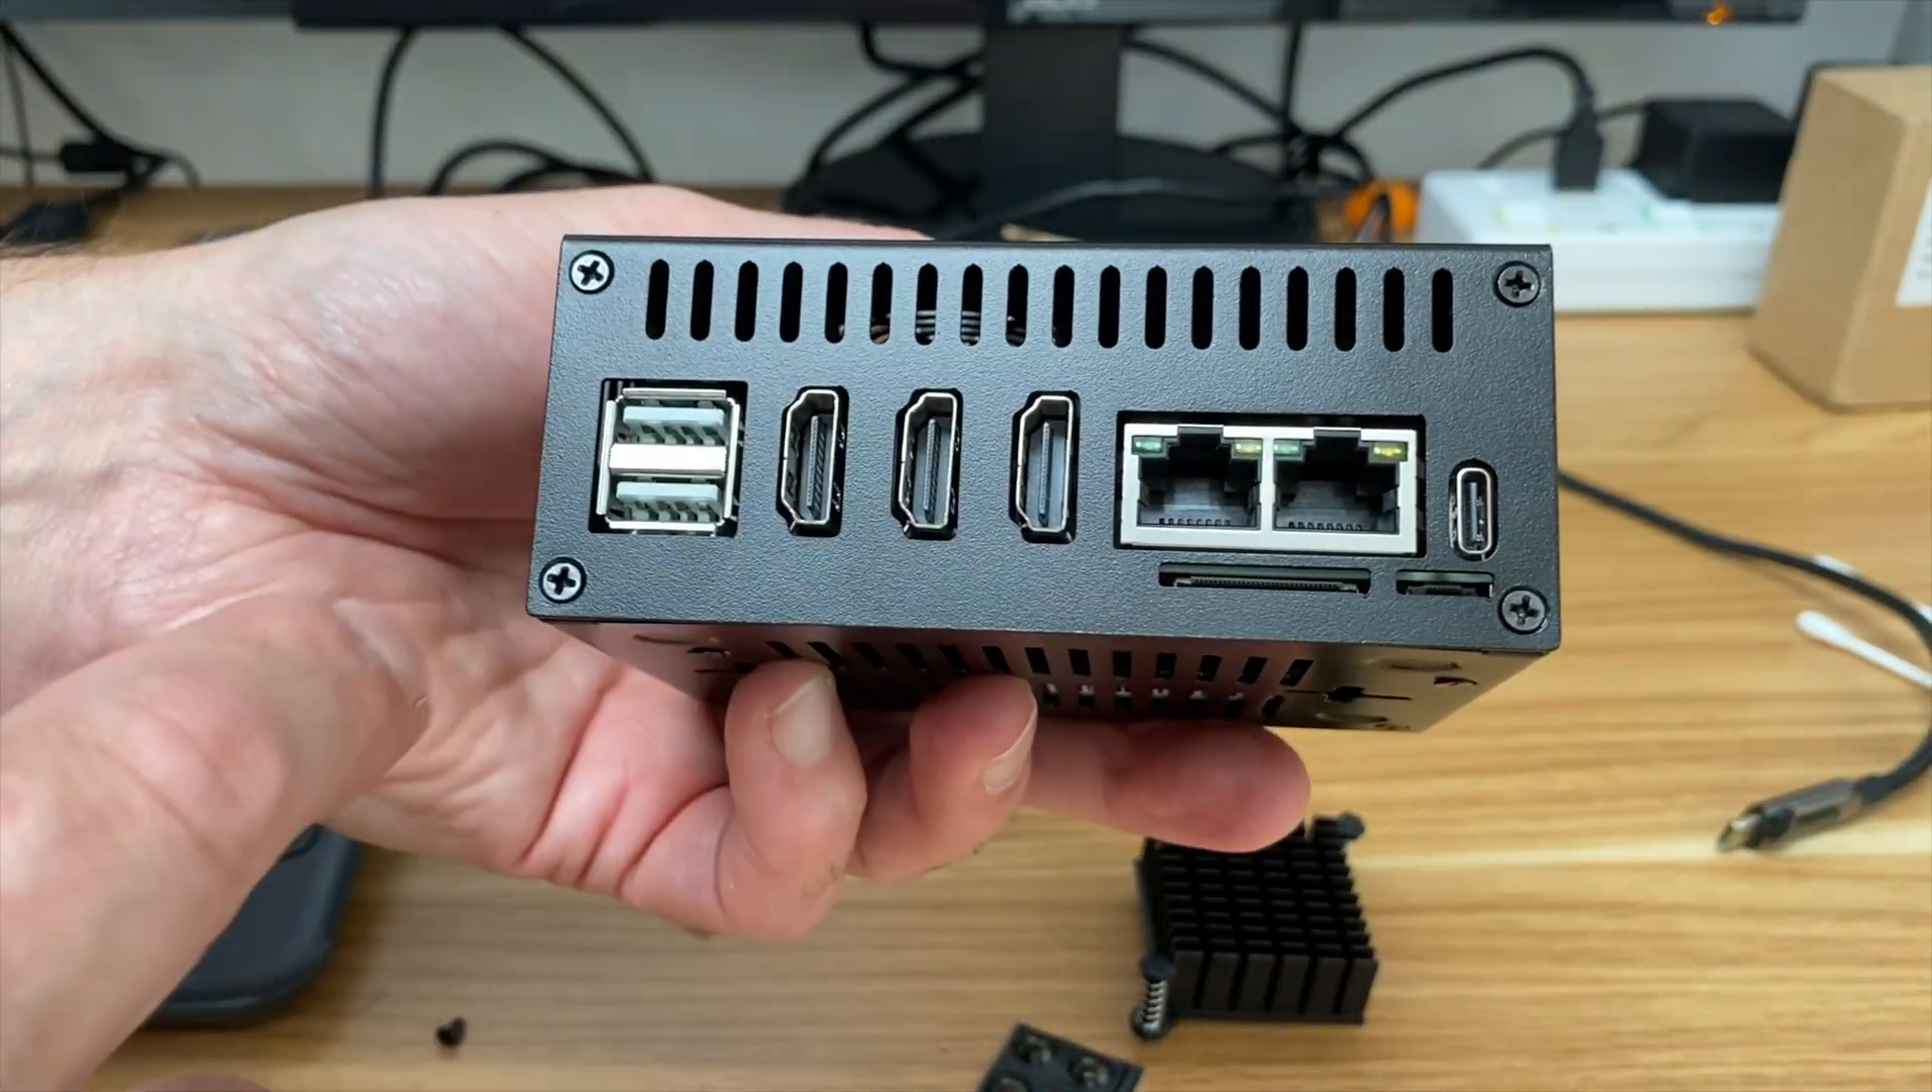All three hdmi's are nice and flush as well.